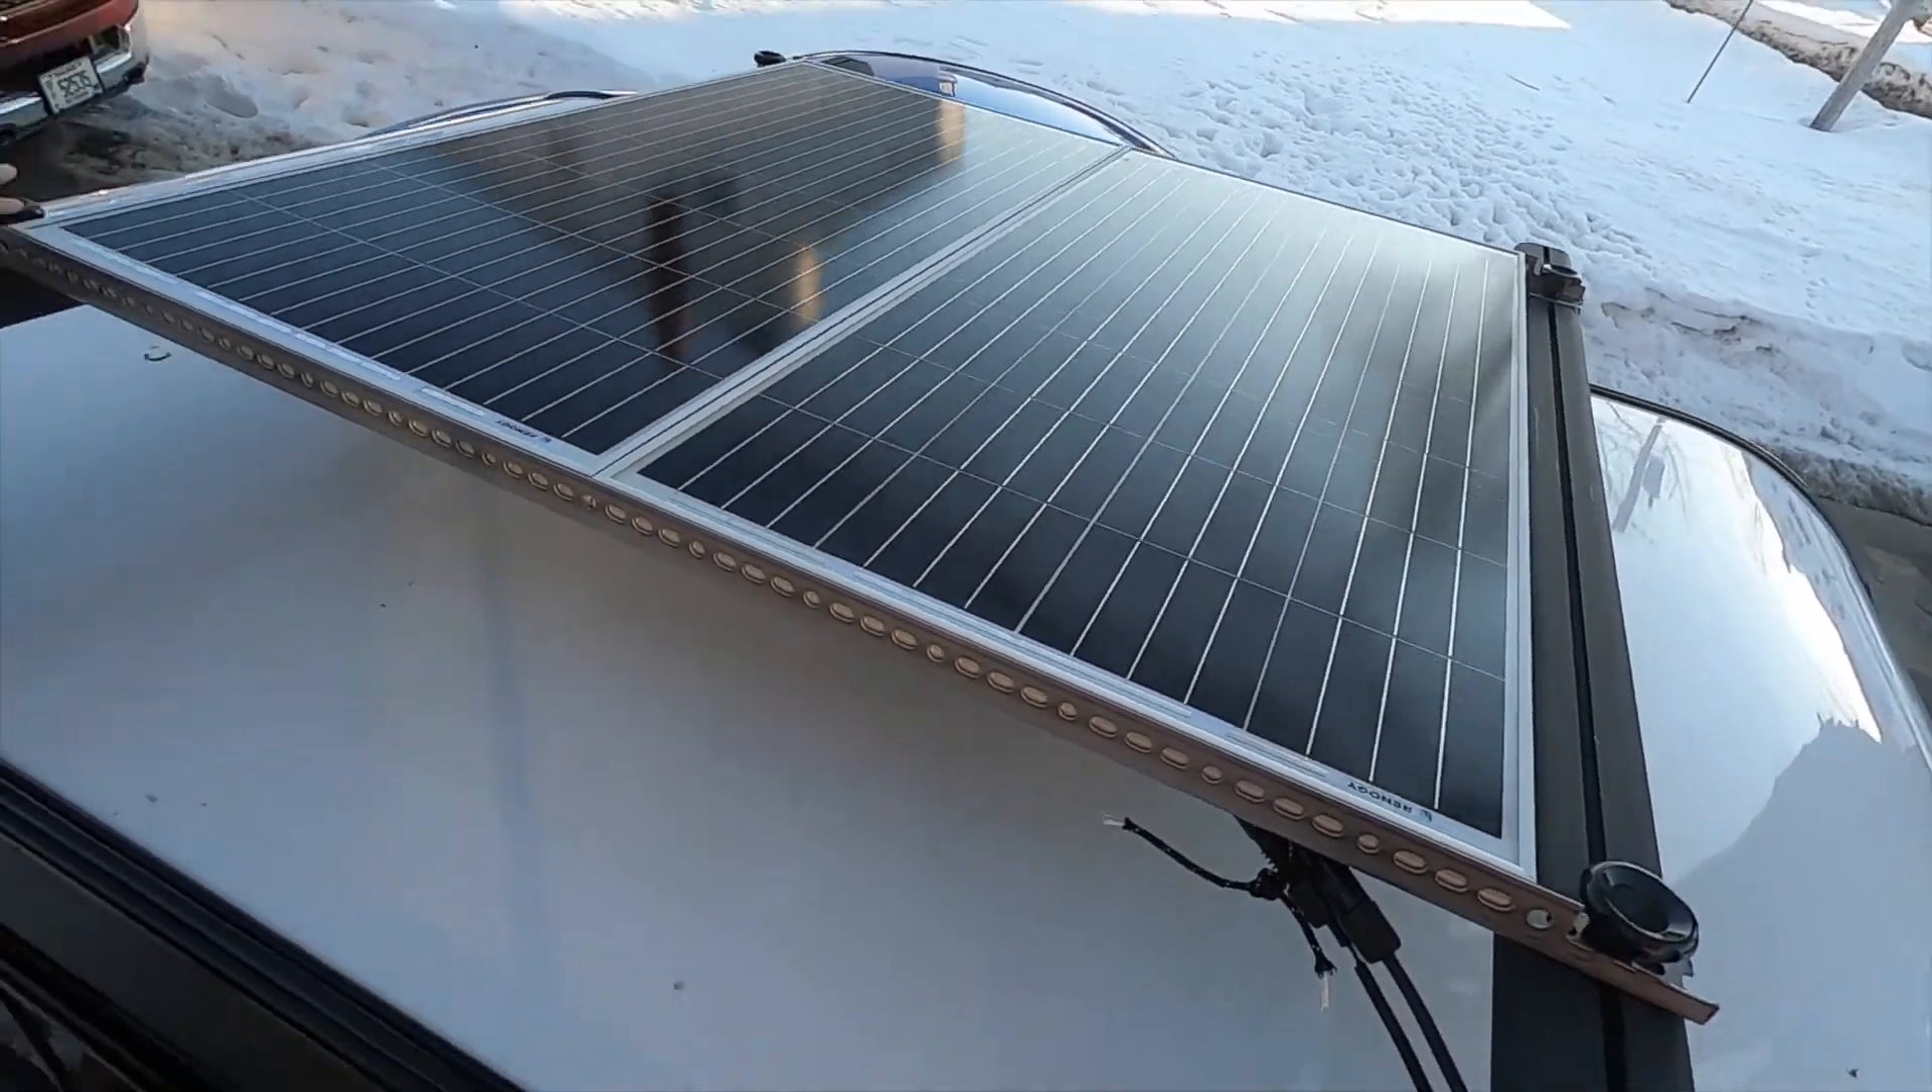So here you can see the solar panels mounted to this crossbar attached to the roof with these knobs so that we can take it off and position them if we're ever in the shade.